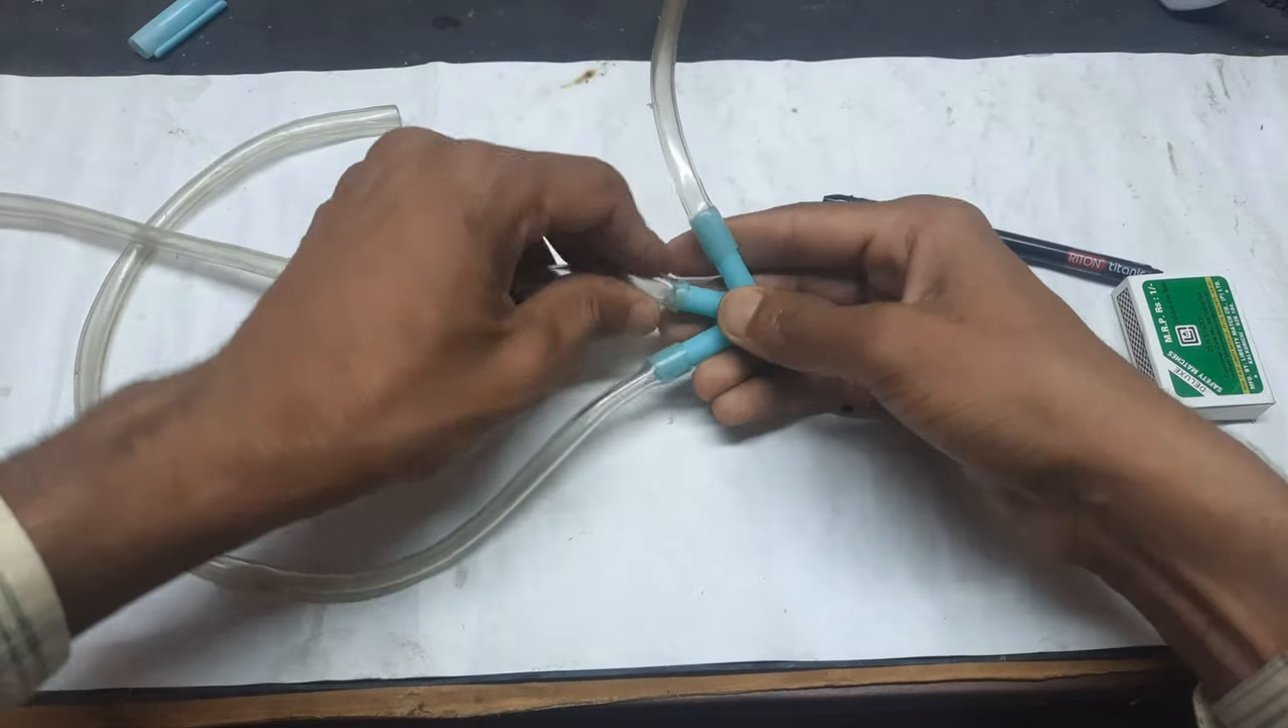دو پائیپ کو اس طرح سے ڈال دیا ہے تیسرا پائیپ بھی ڈال دیتے ہیں۔